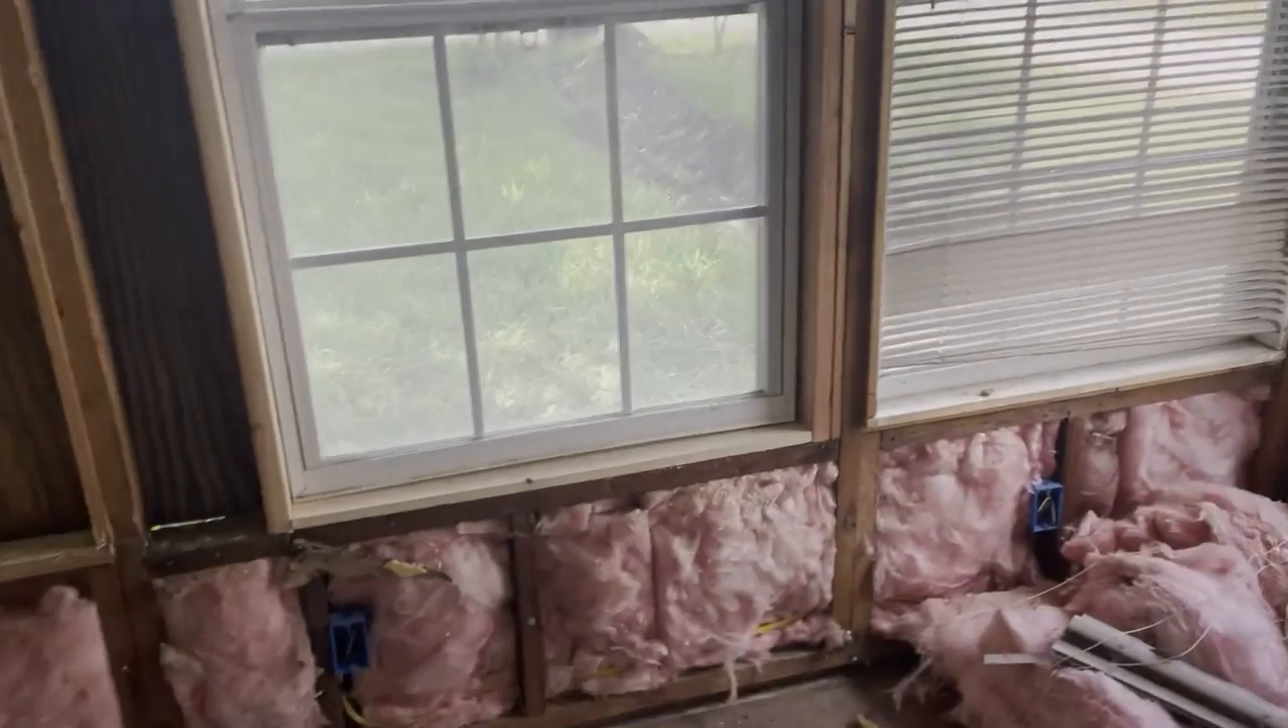Alright guys, so we got our window framed up here.